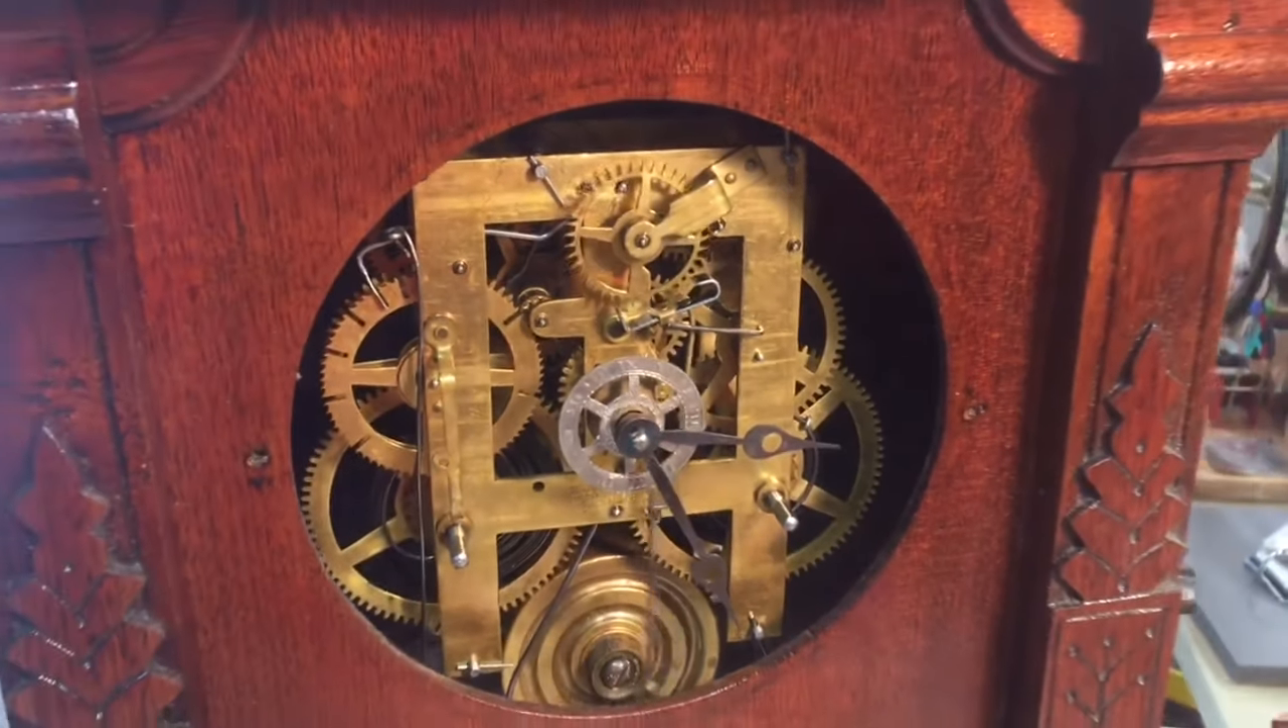I'm gonna leave the dial off for a couple of days while I determine if I'm happy with the beat and we'll put it back together.